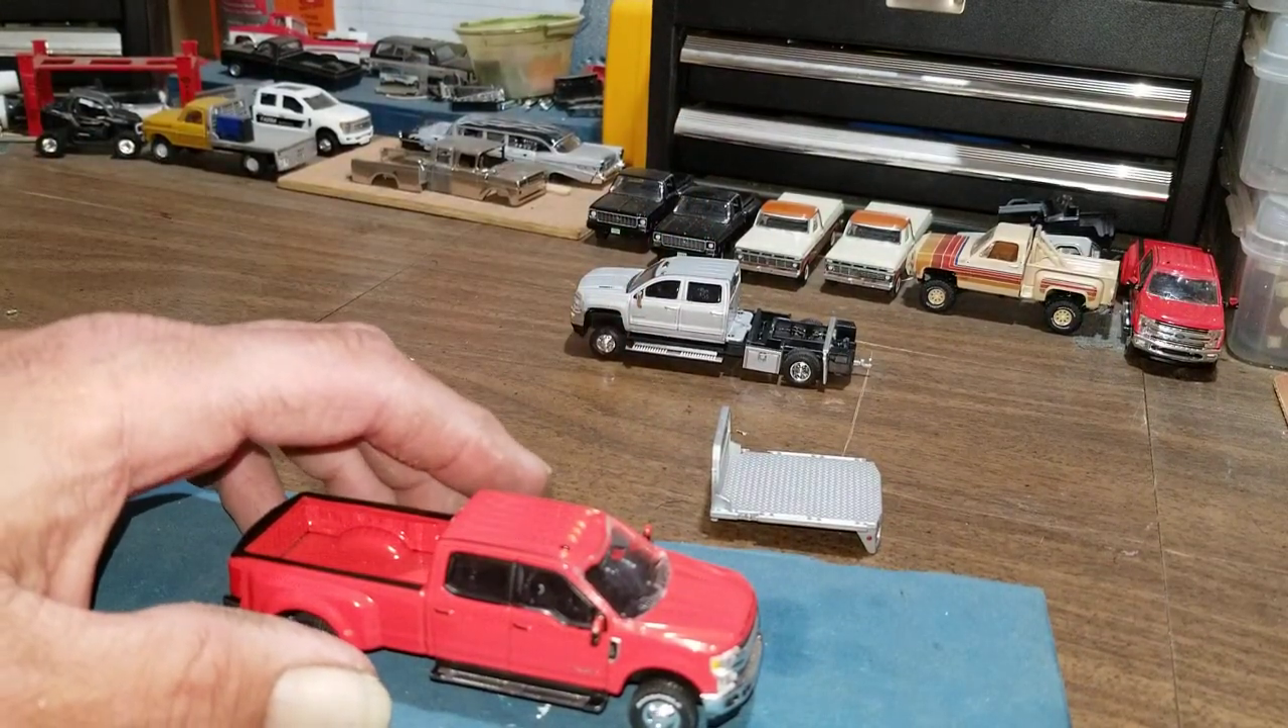Okay so now you can see we got the flatbed off.